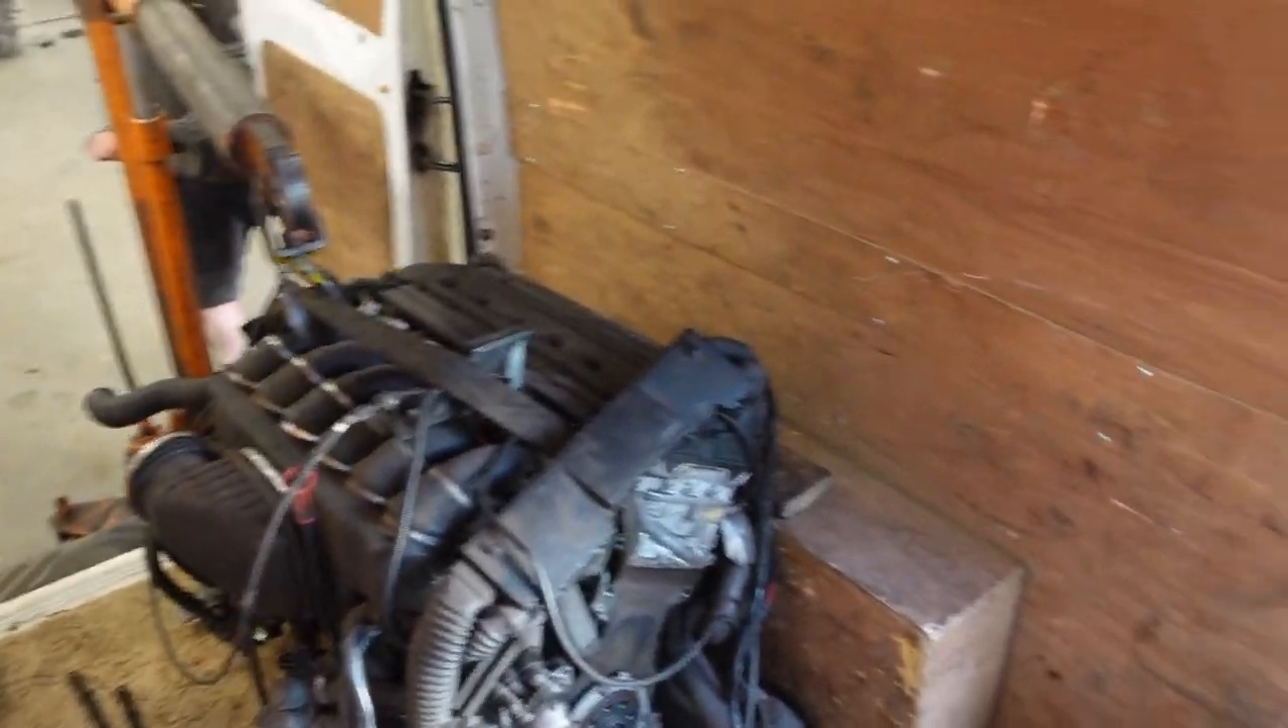Yeah, we have been a half hour so far. And we still don't have this engine out the back of me van.